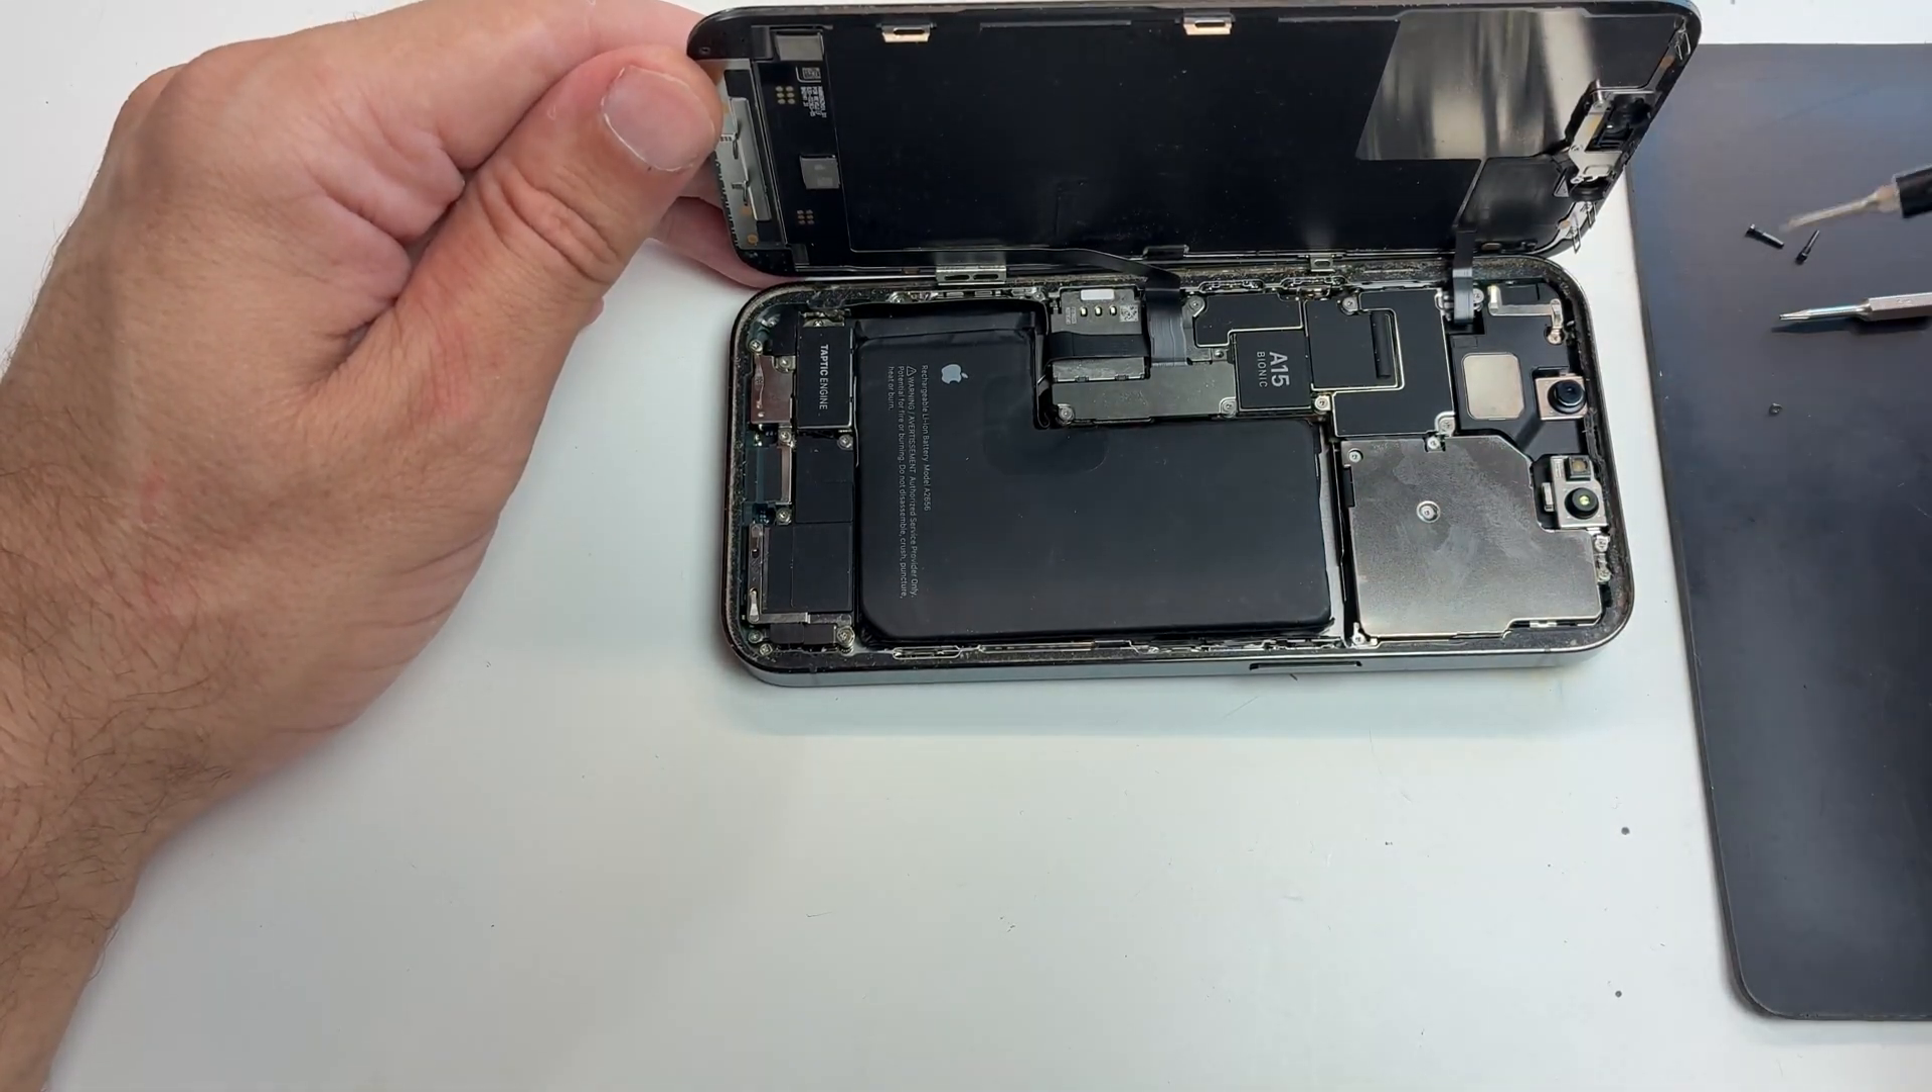The screen is already opened and you have access to the battery.